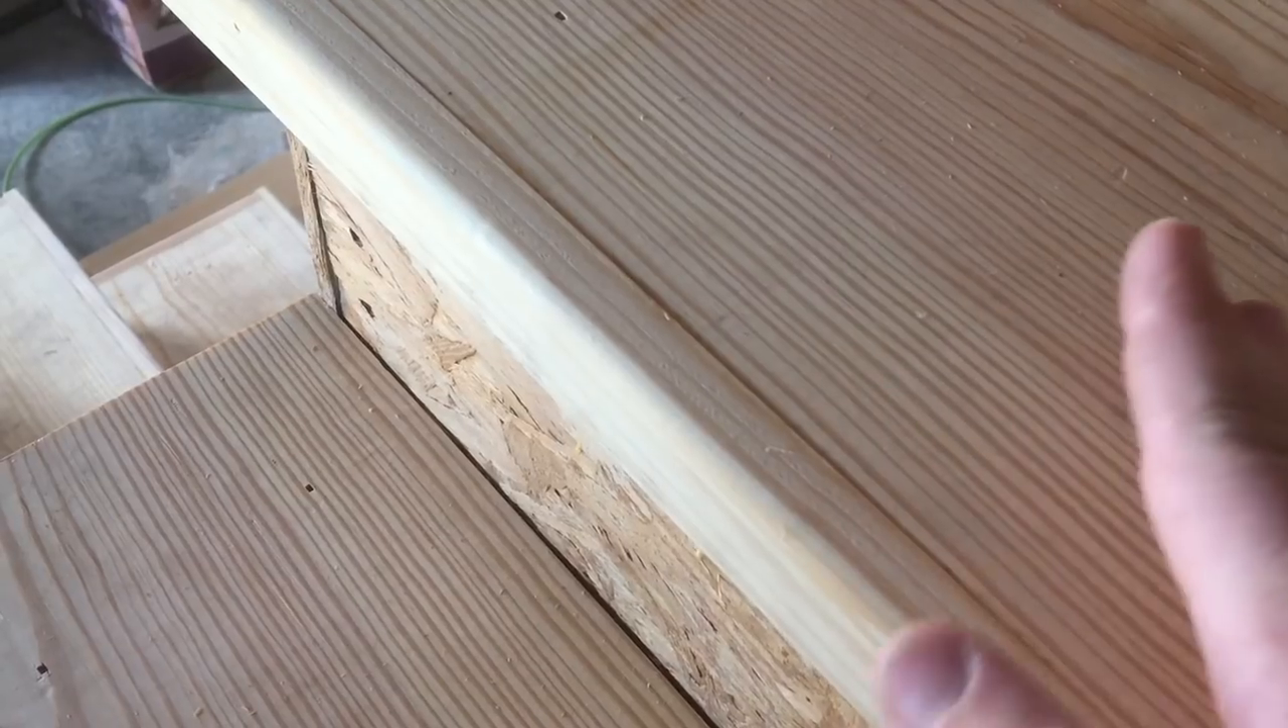Here's the bullnose that we did on the edge of the treads. This was an additional piece that we glued and nailed on and then I did a round over on it for looks and to save your feet.